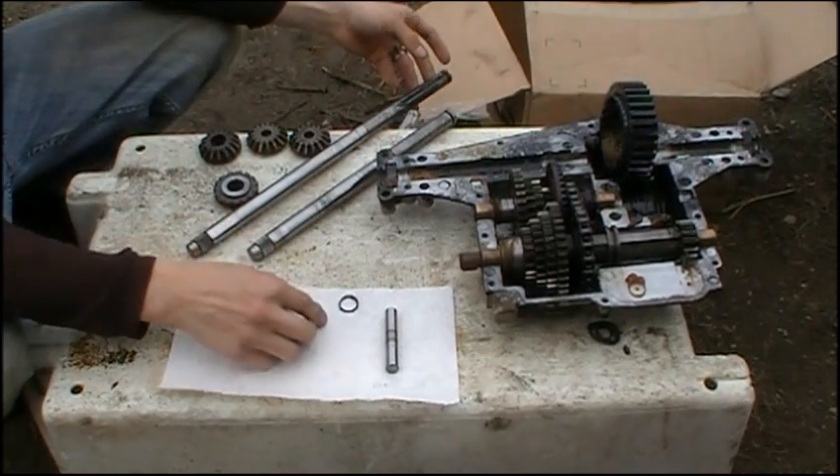Here we've got the long side axle shaft and the short side axle shaft with the spider gears removed.